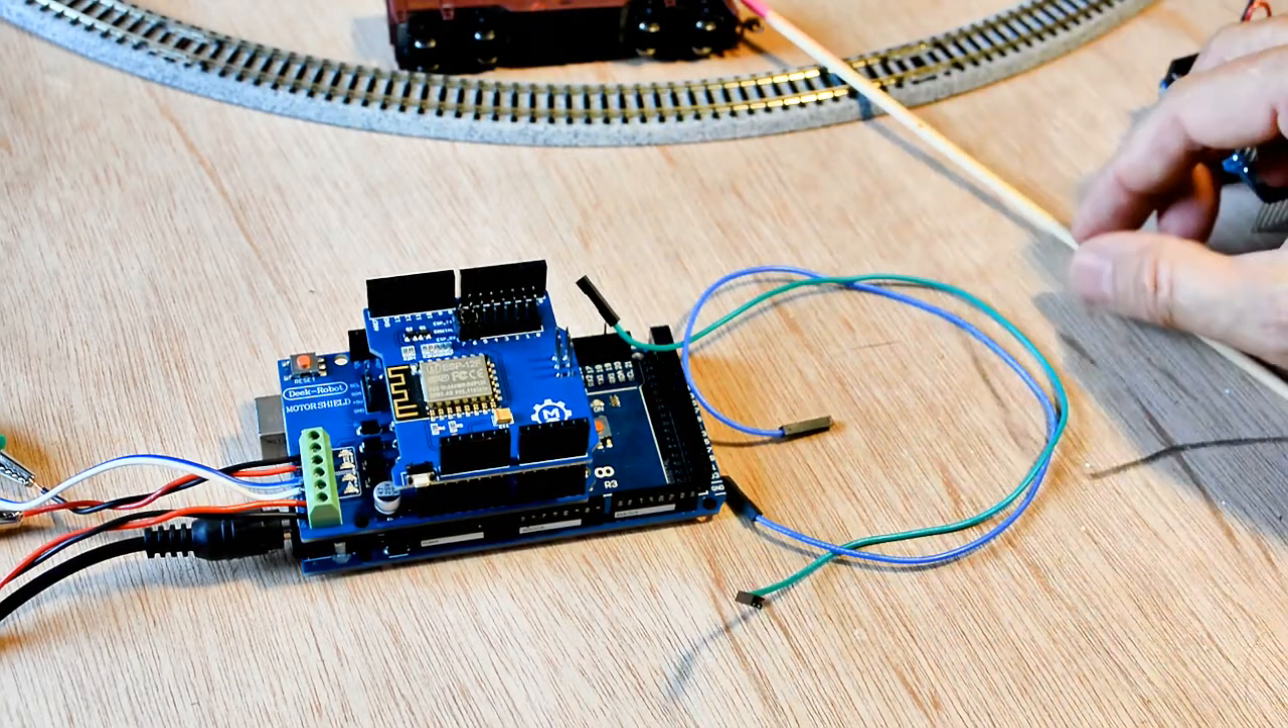Alright so I've got all three boards stacked up.